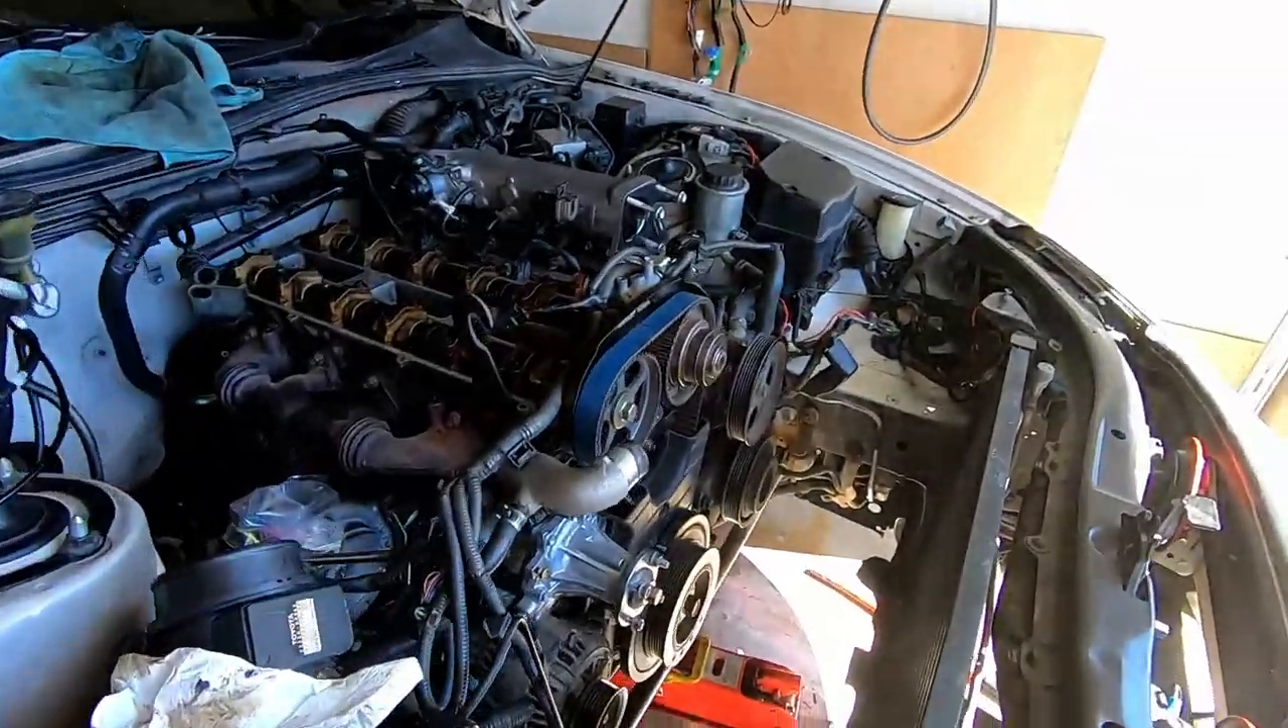I haven't put the radiator and stuff in.